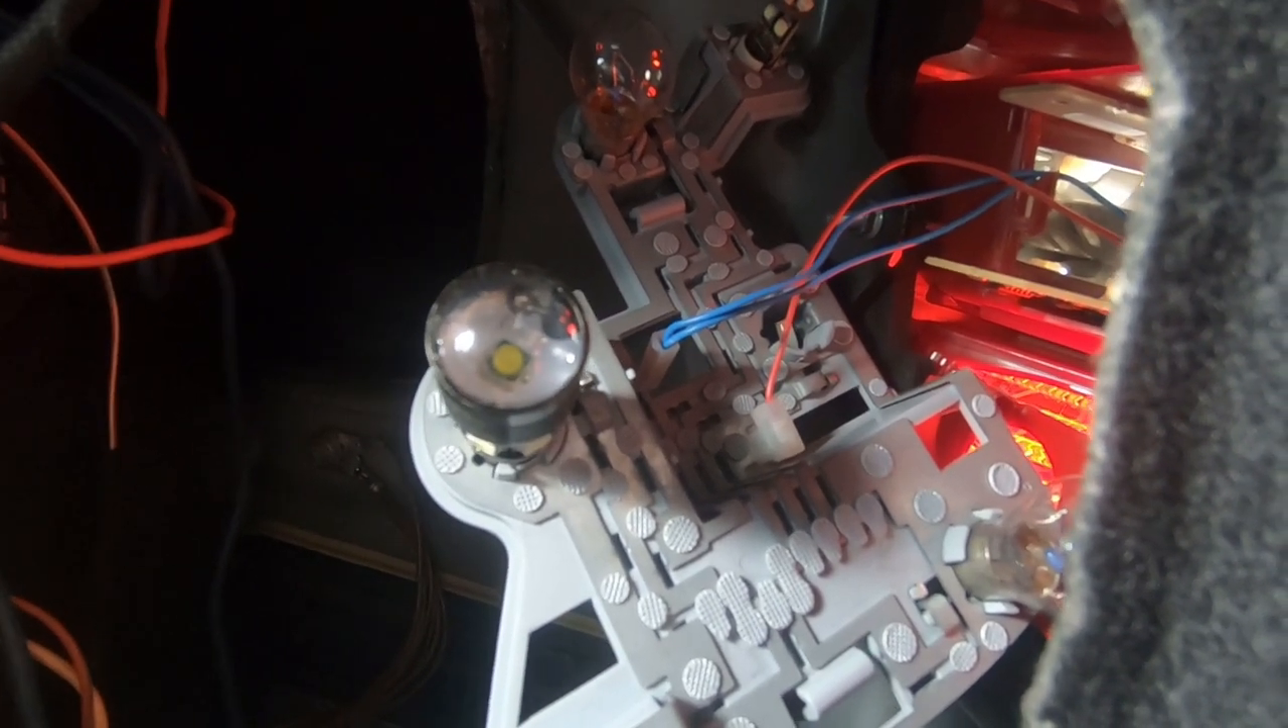Okay so if you just look in there you can see that there is a blue cable and a red cable still connected to the backing plate.